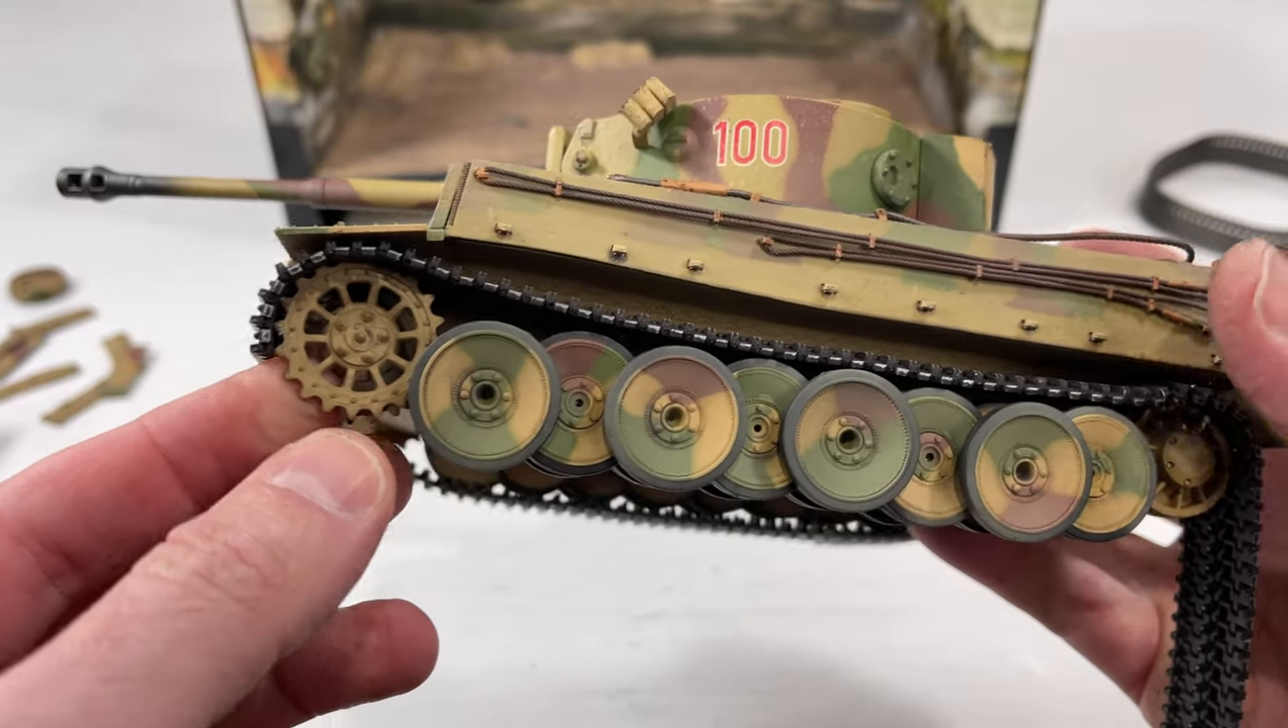I finally got the front sprocket to catch the track.